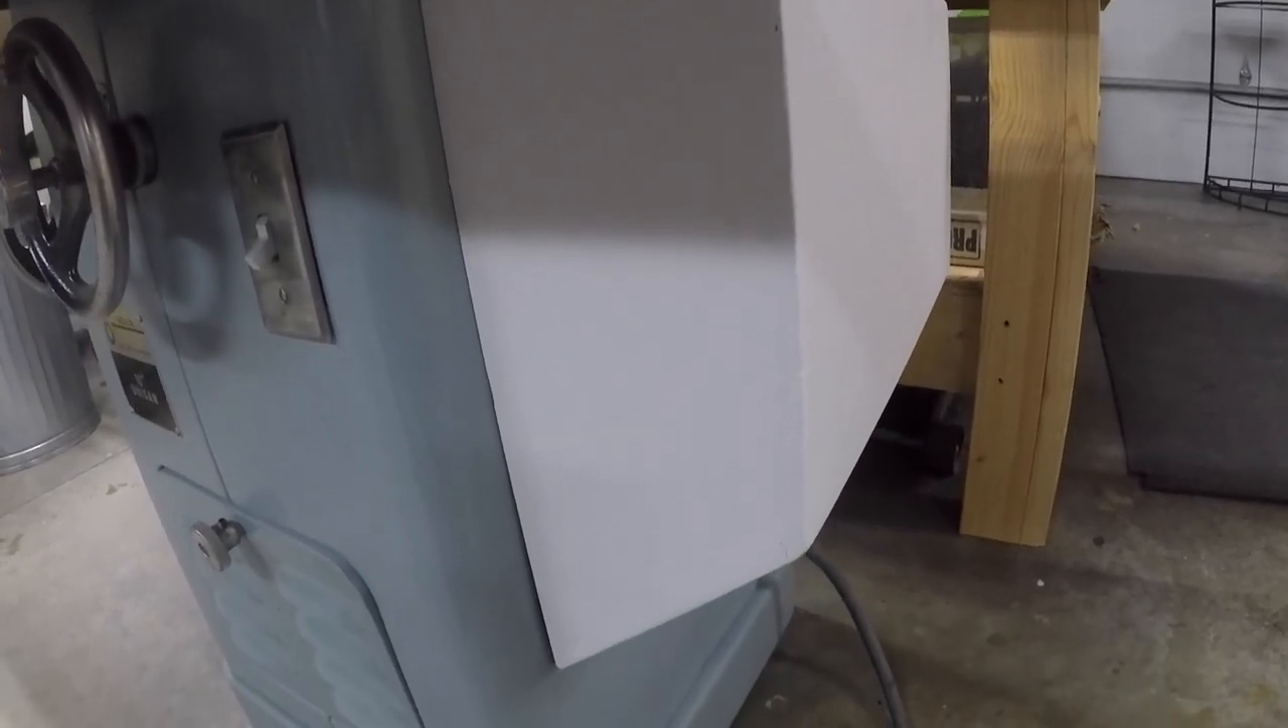The cover is installed has a coat of primer on it and some filler.